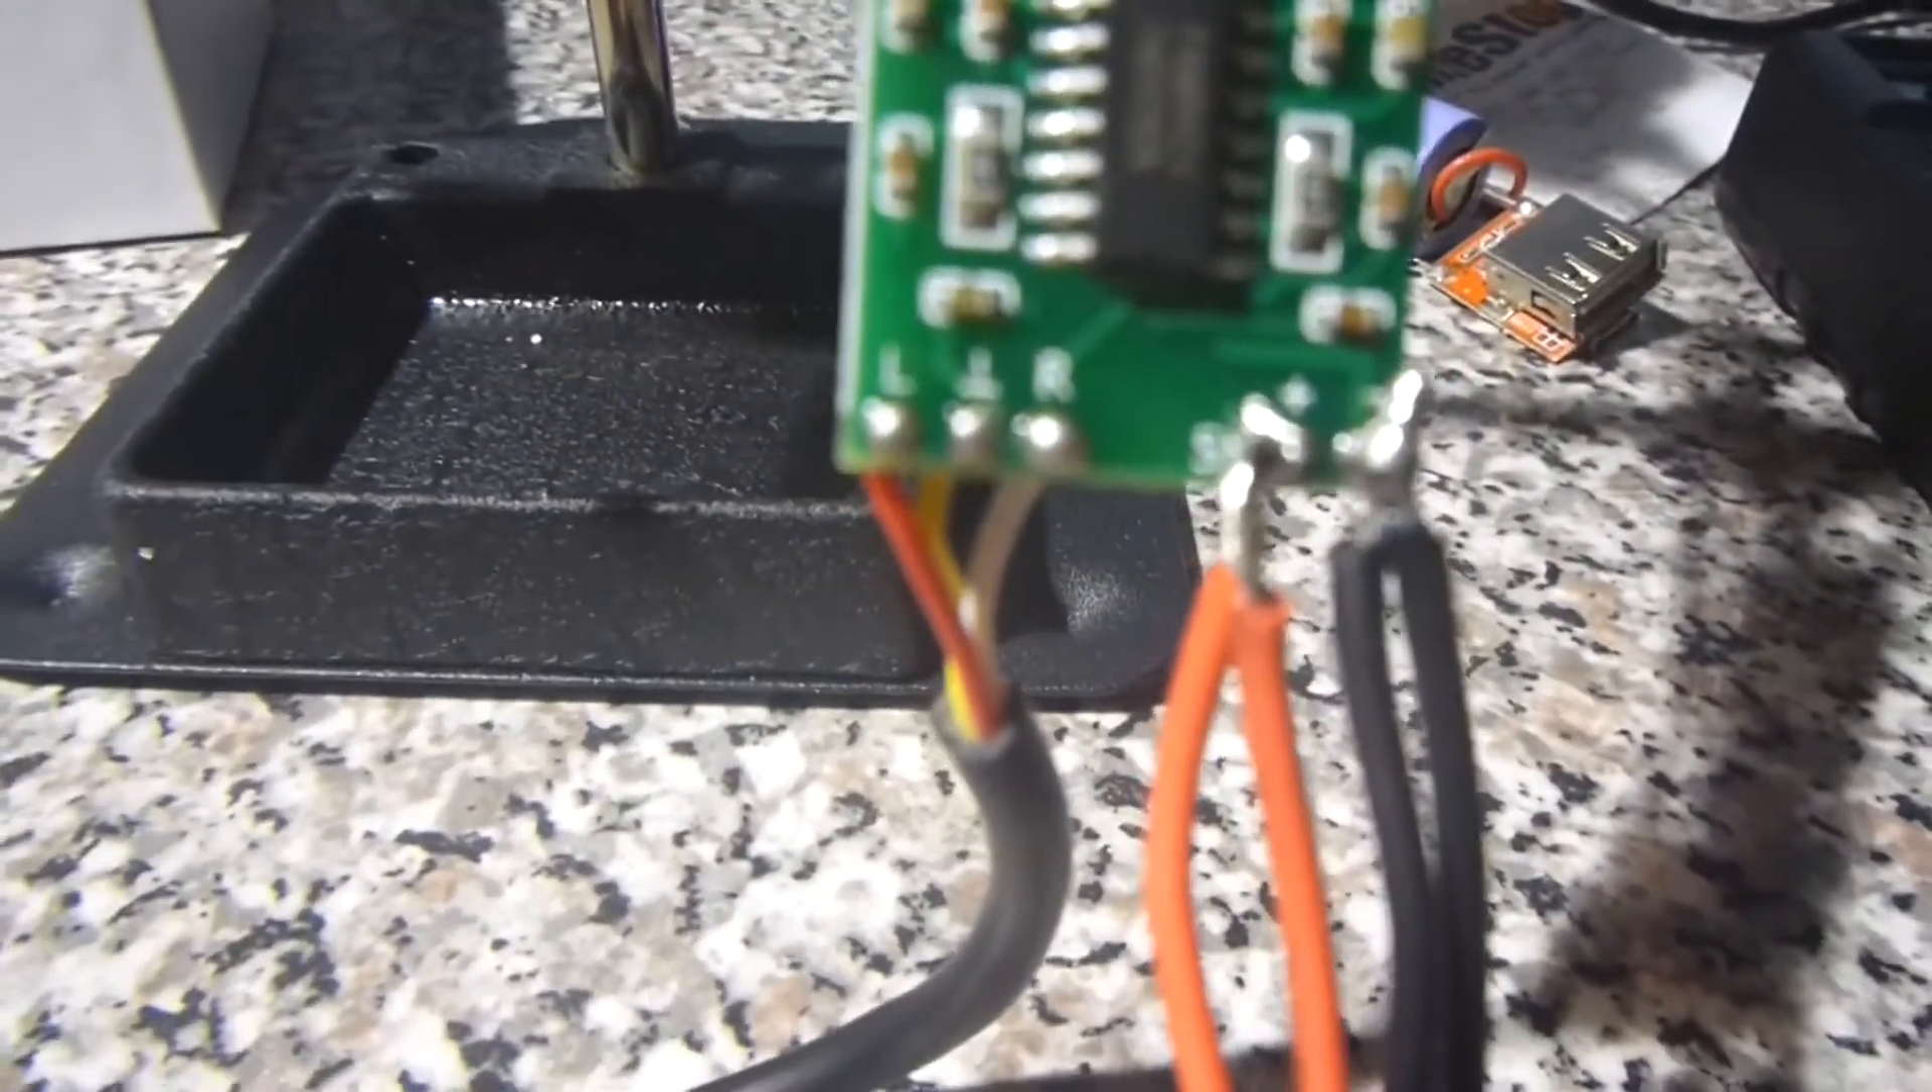Bene ora abbiamo collegato anche i fili per il più e il meno.